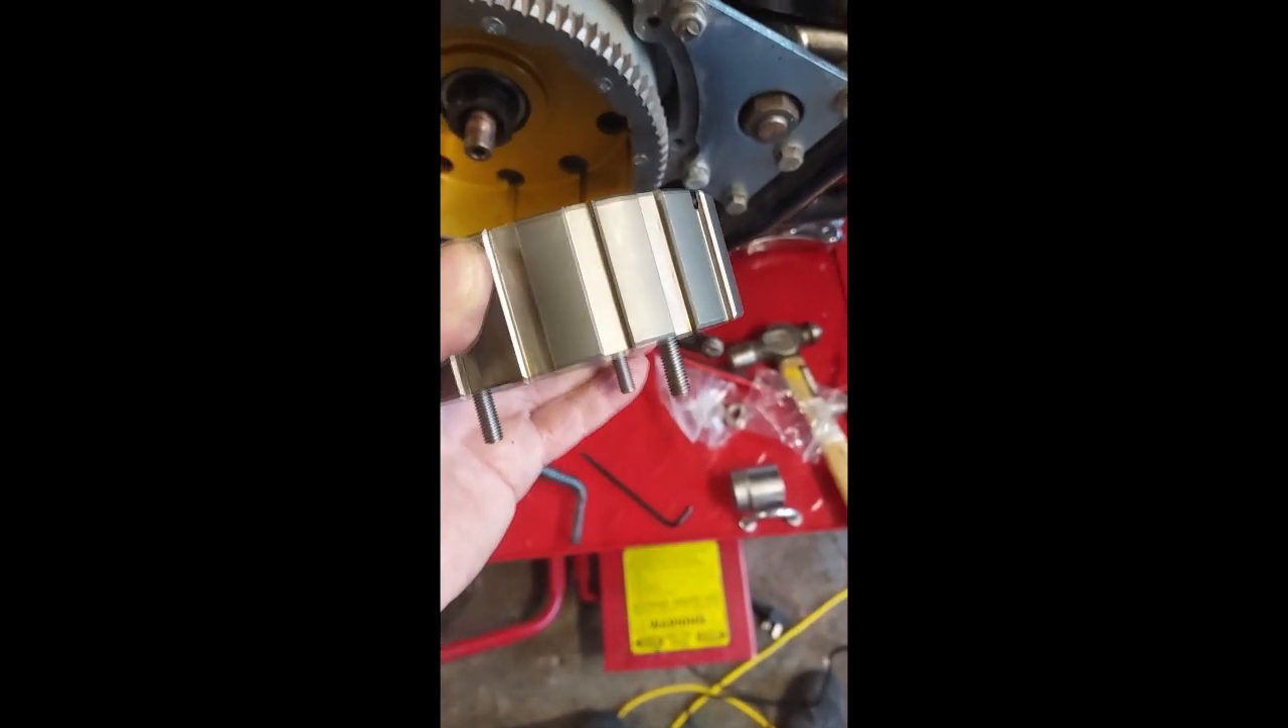That's the shock absorber assembly with the bolts in place. See them poking through the, the bottom there.